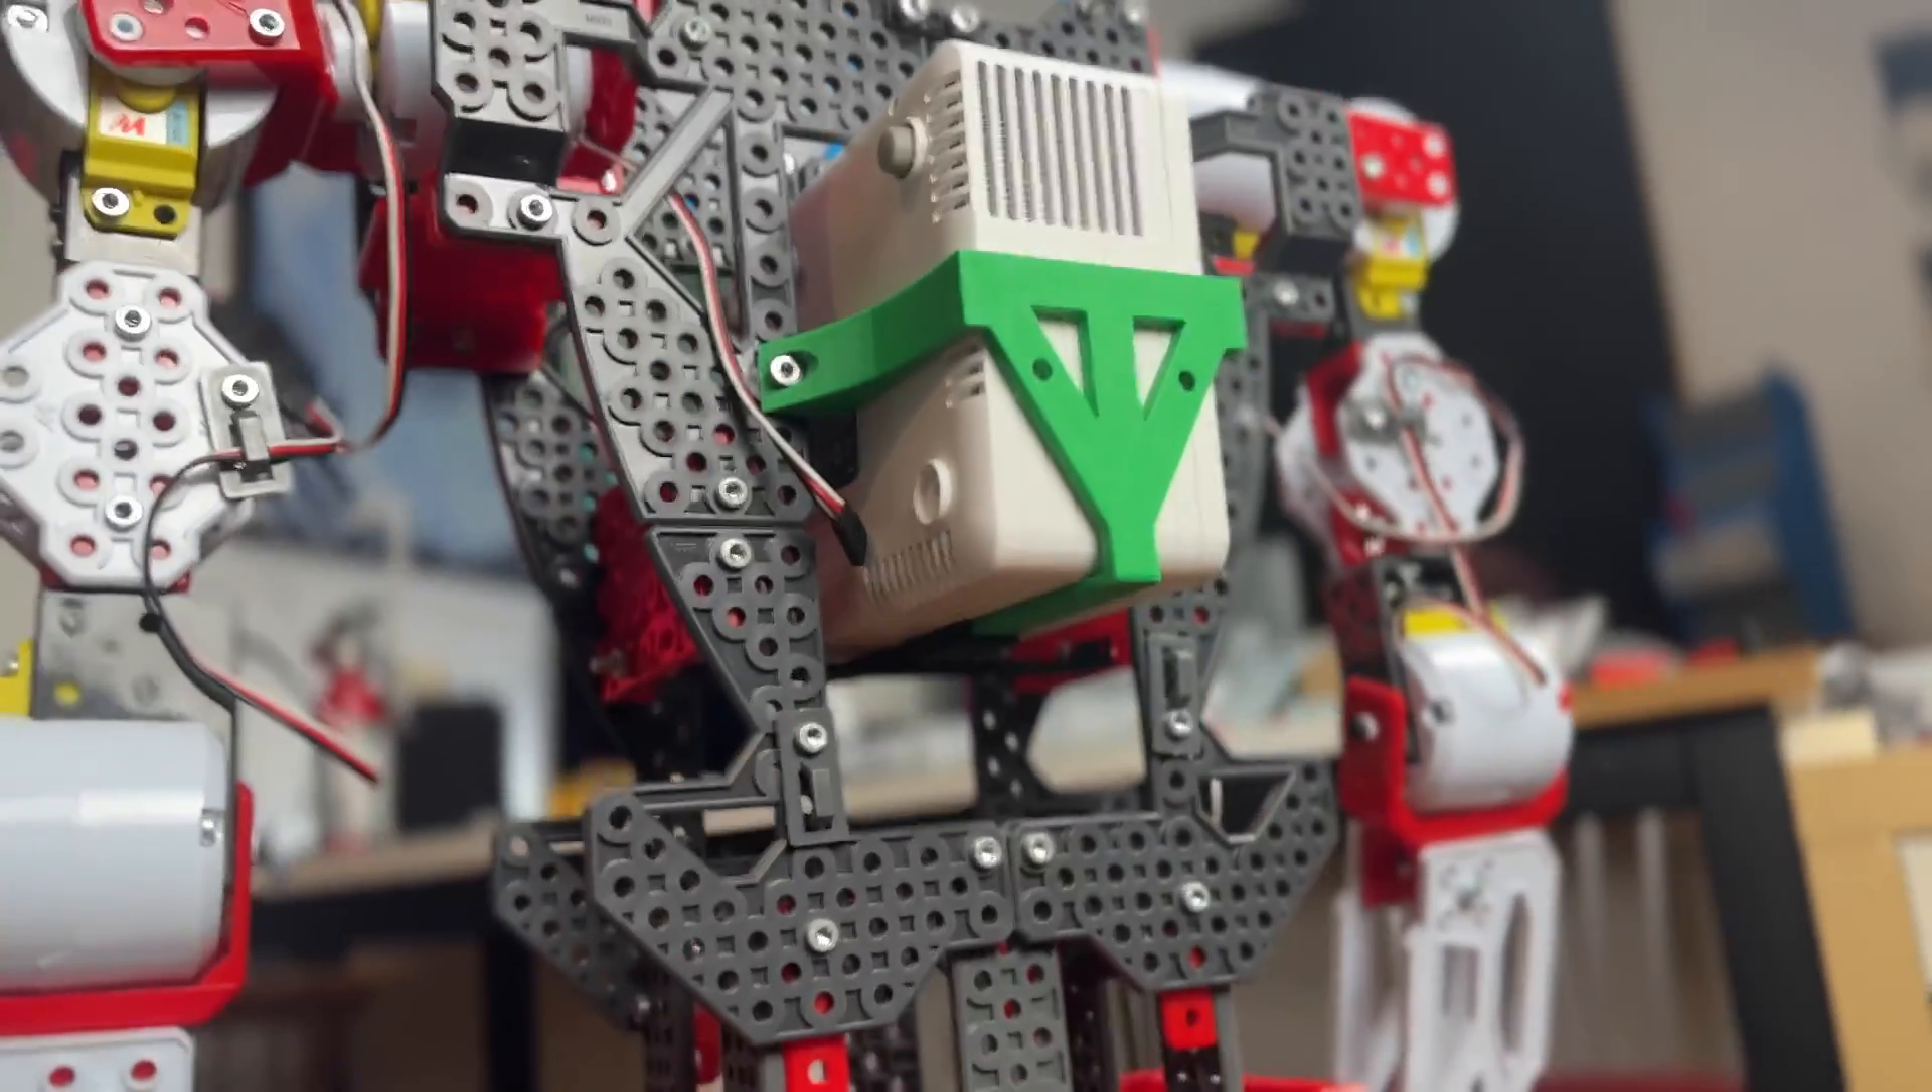So I've got the projector mounted in a way that I'm satisfied with.